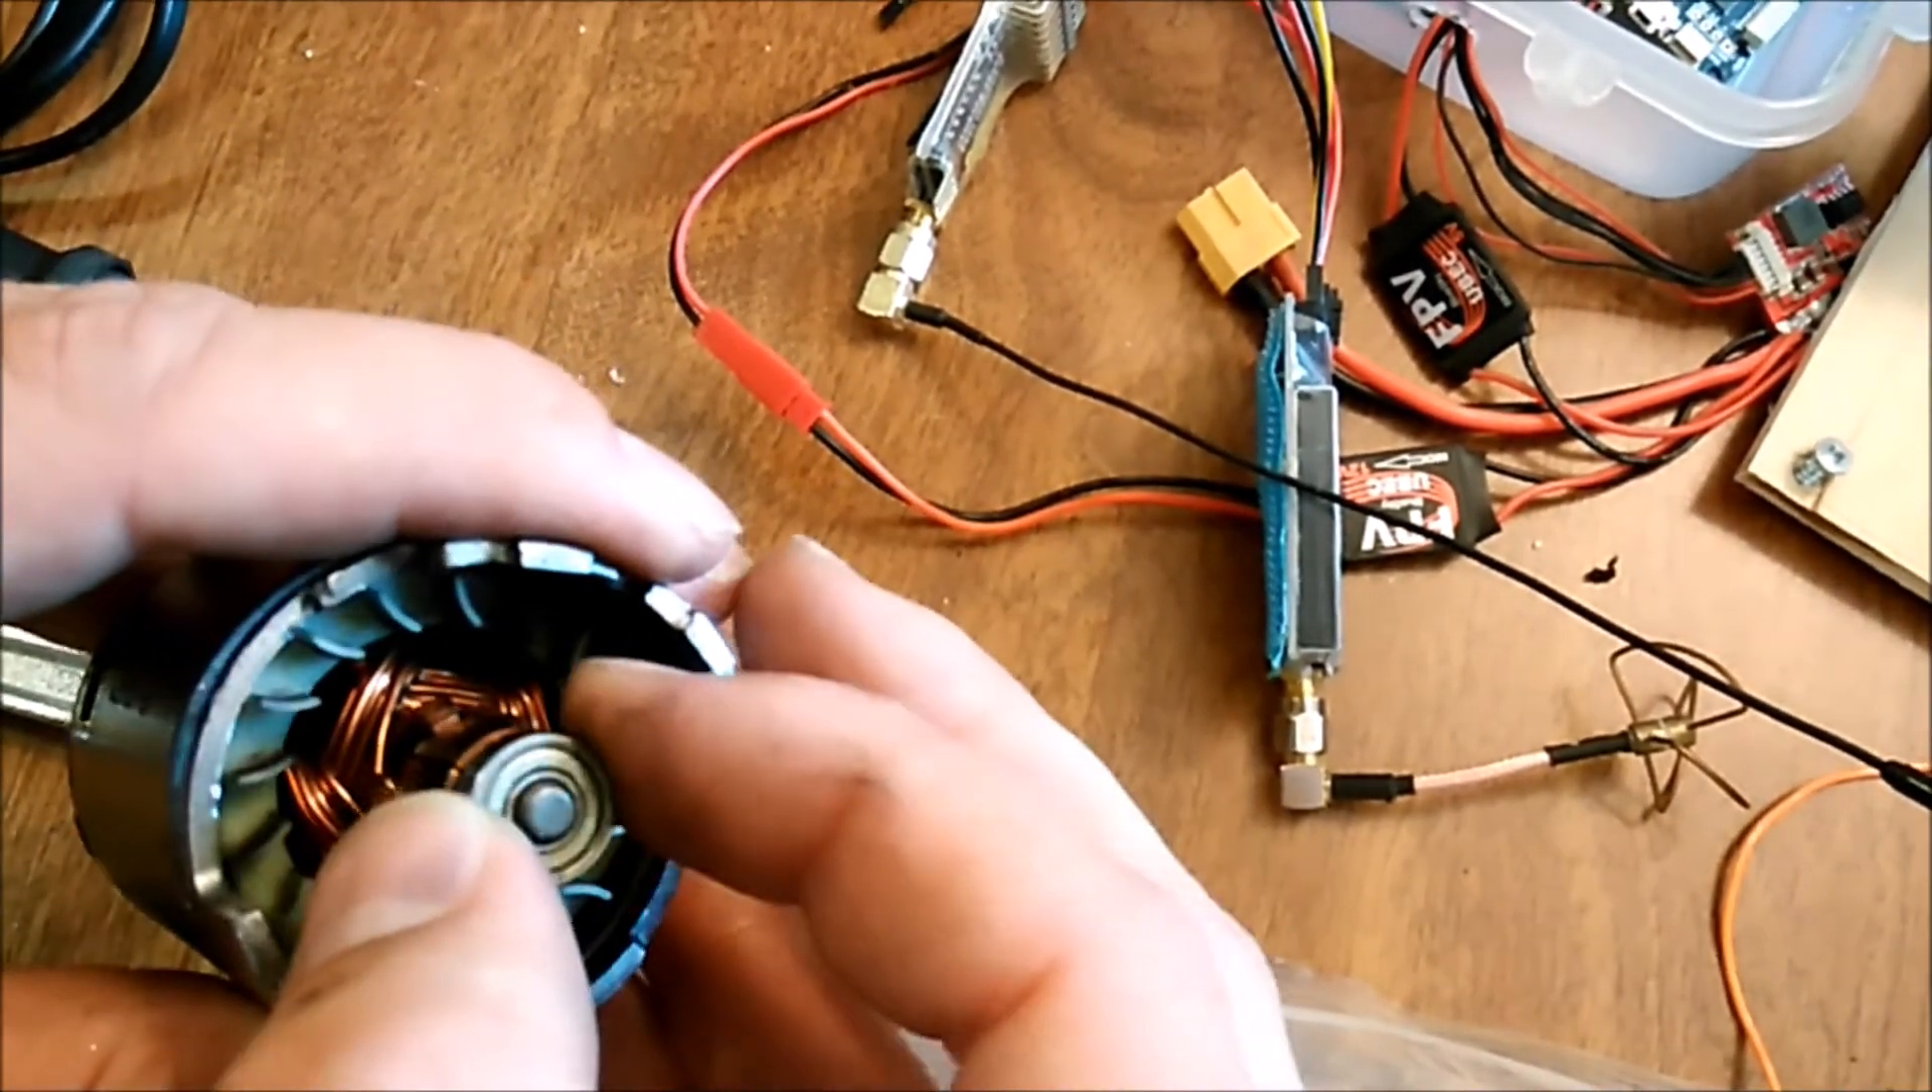Okay so i took the back cover off and turns out i'm wrong there is a bearing back here.